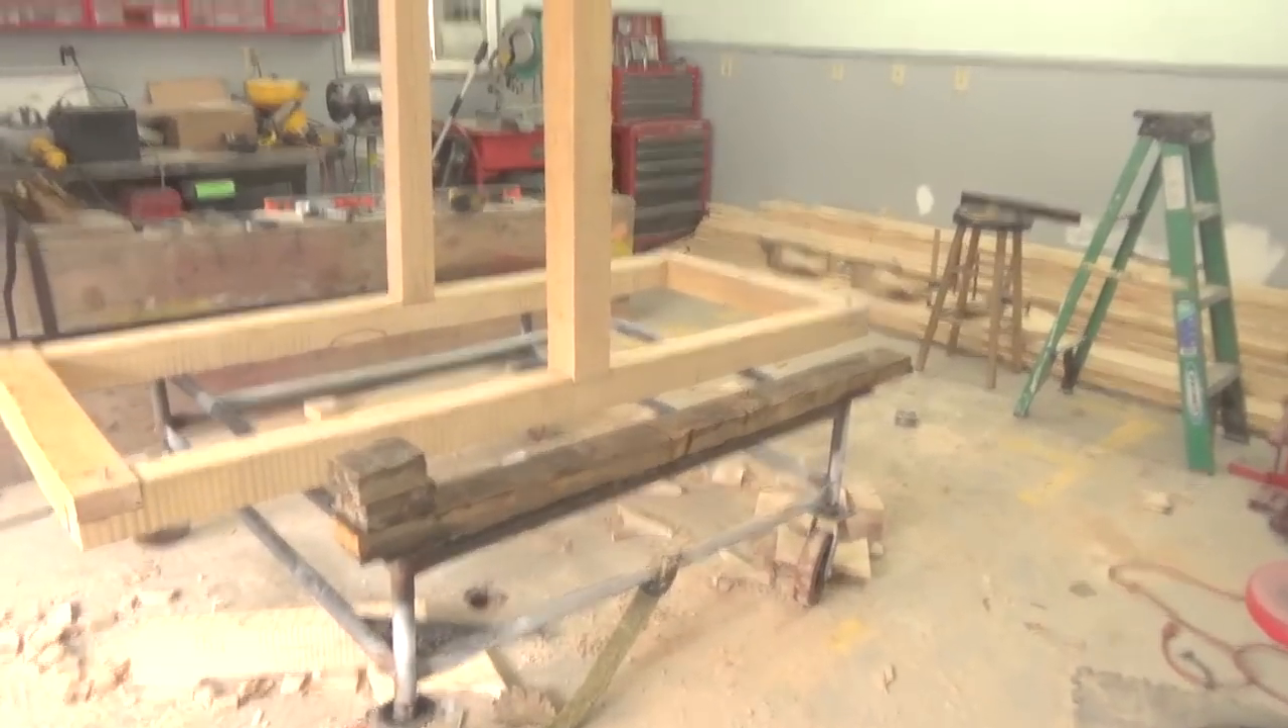So you can see we have the uprights in.